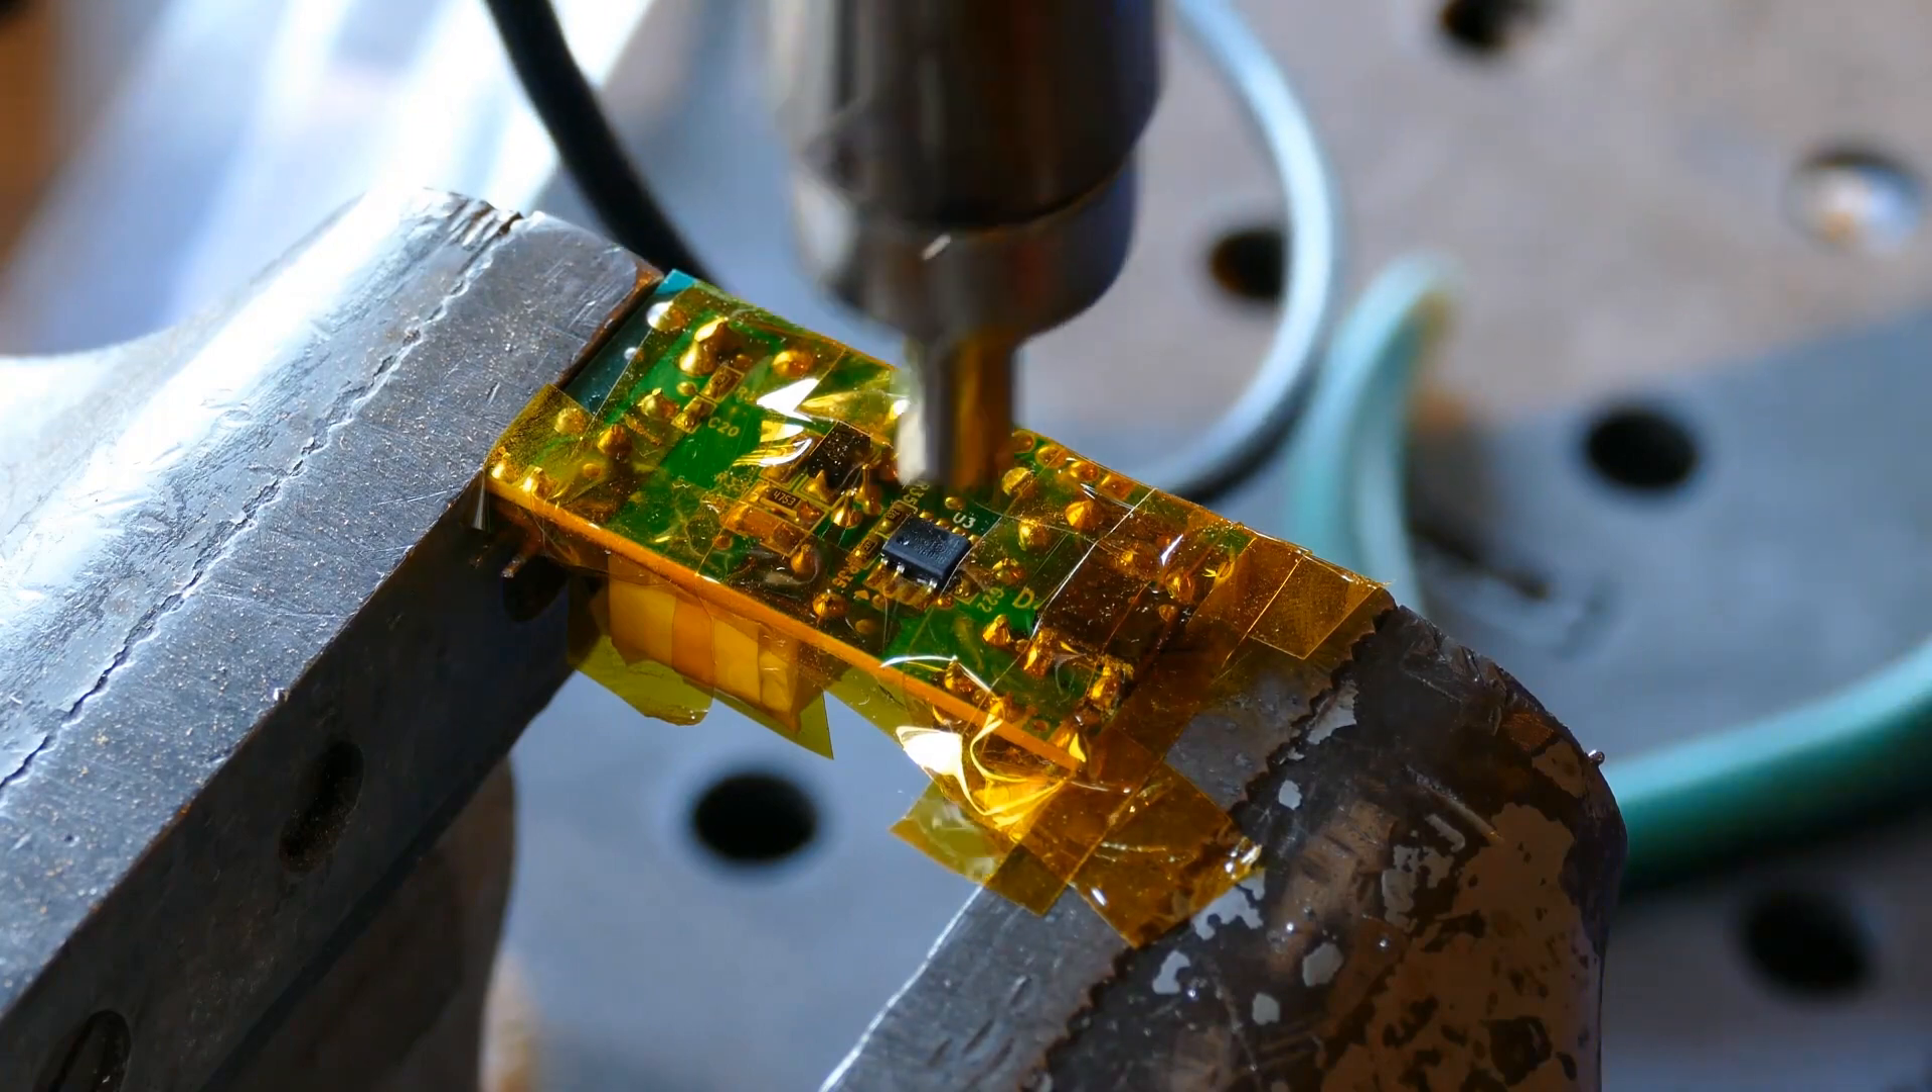I've covered the board in Kapton tape to protect the other components.